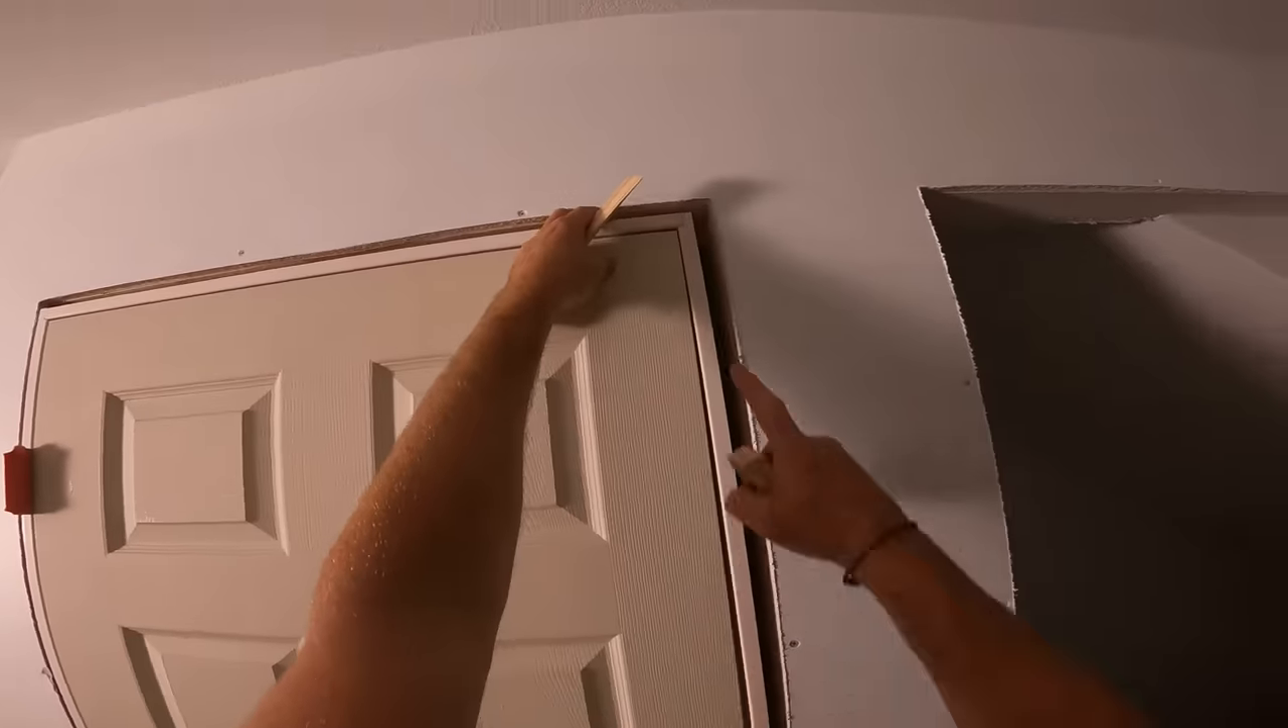We're onto our second door here and we have a big gap here i'm not sure what happened or why this is so much wider so i'm going to start with a bigger piece of shim.